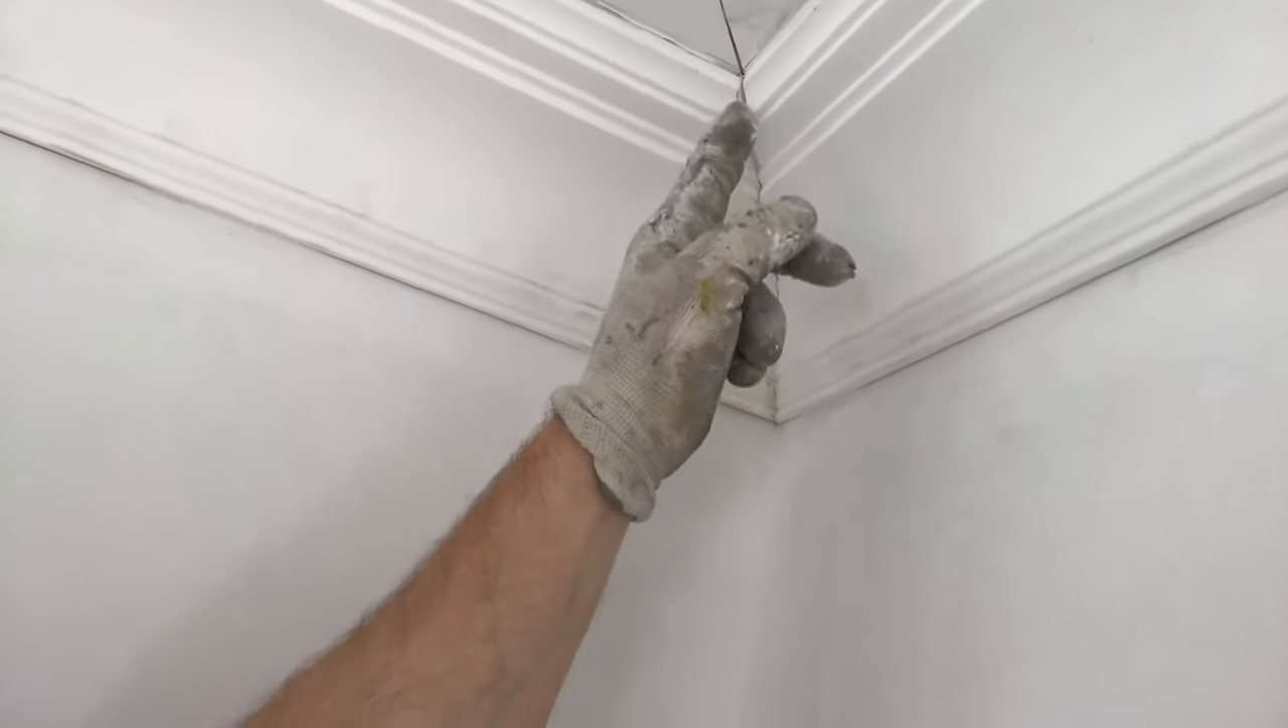There's a little gap there.